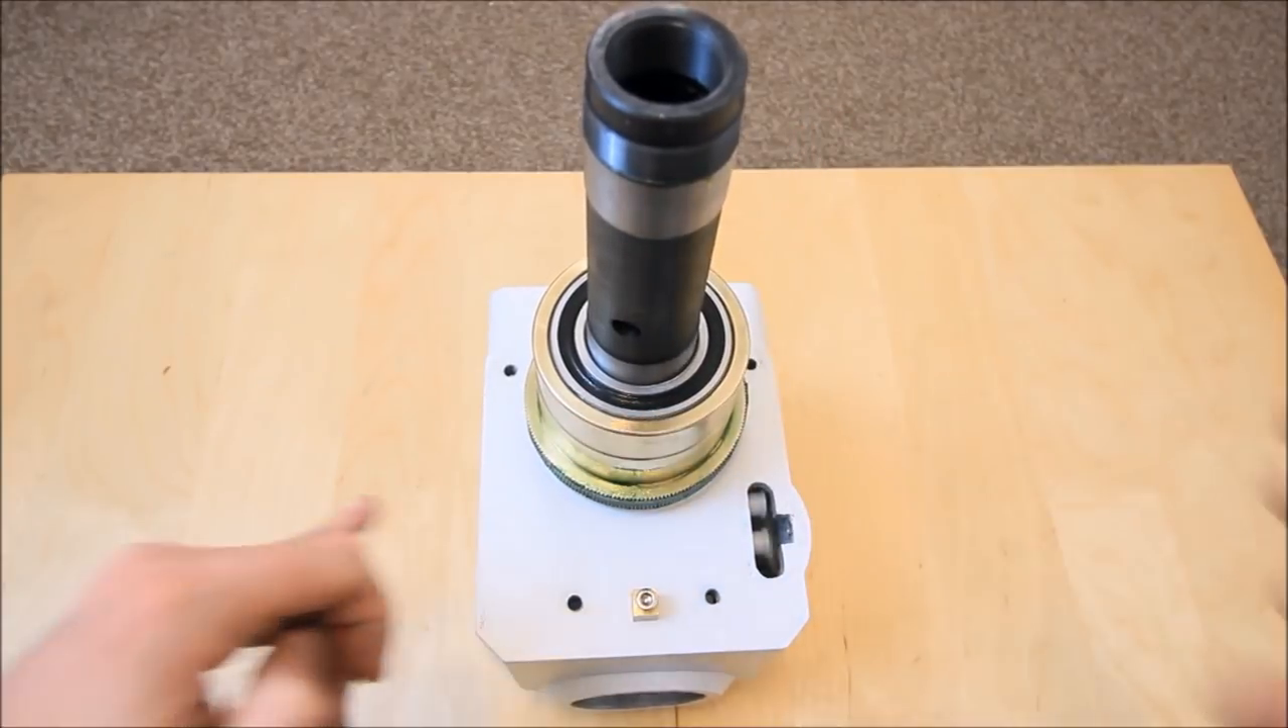So now we've got our washer and our brass ring in place like so.